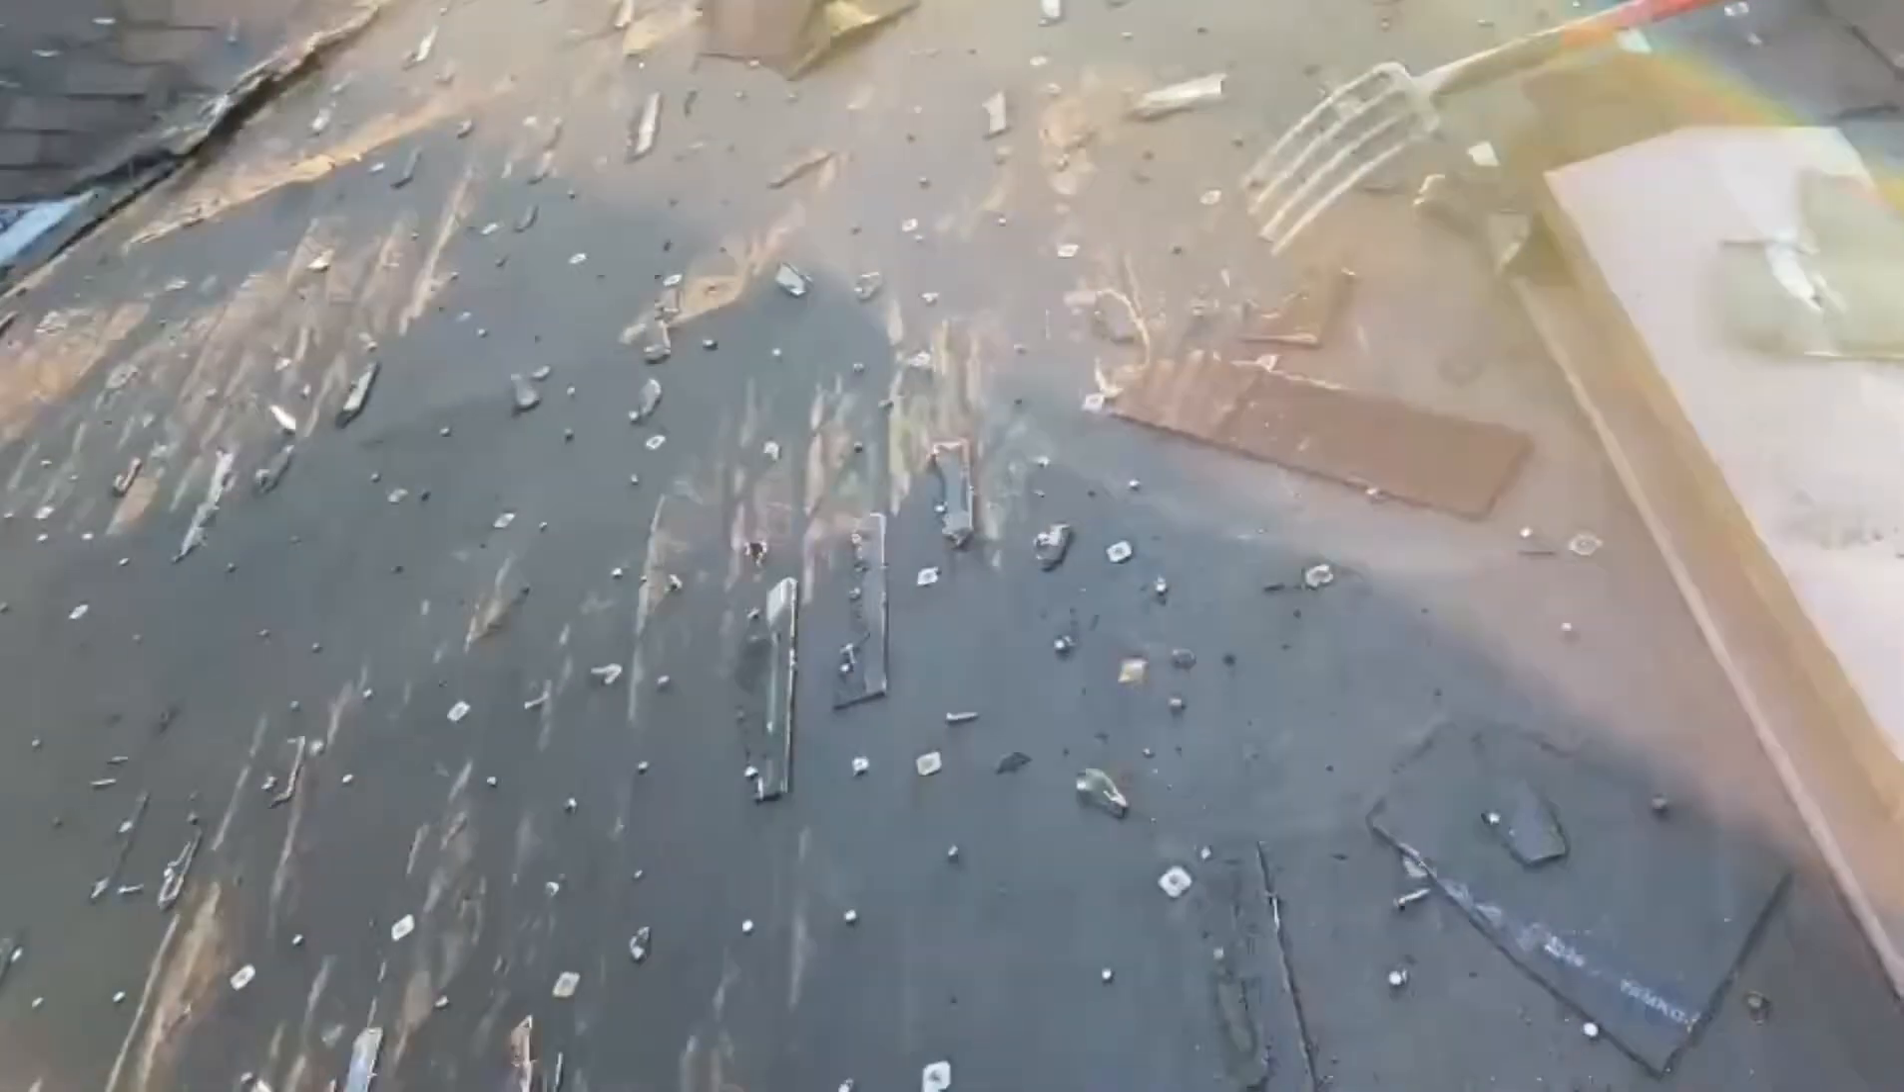We've got this roof pretty much all torn off getting ready to pull all these nails.